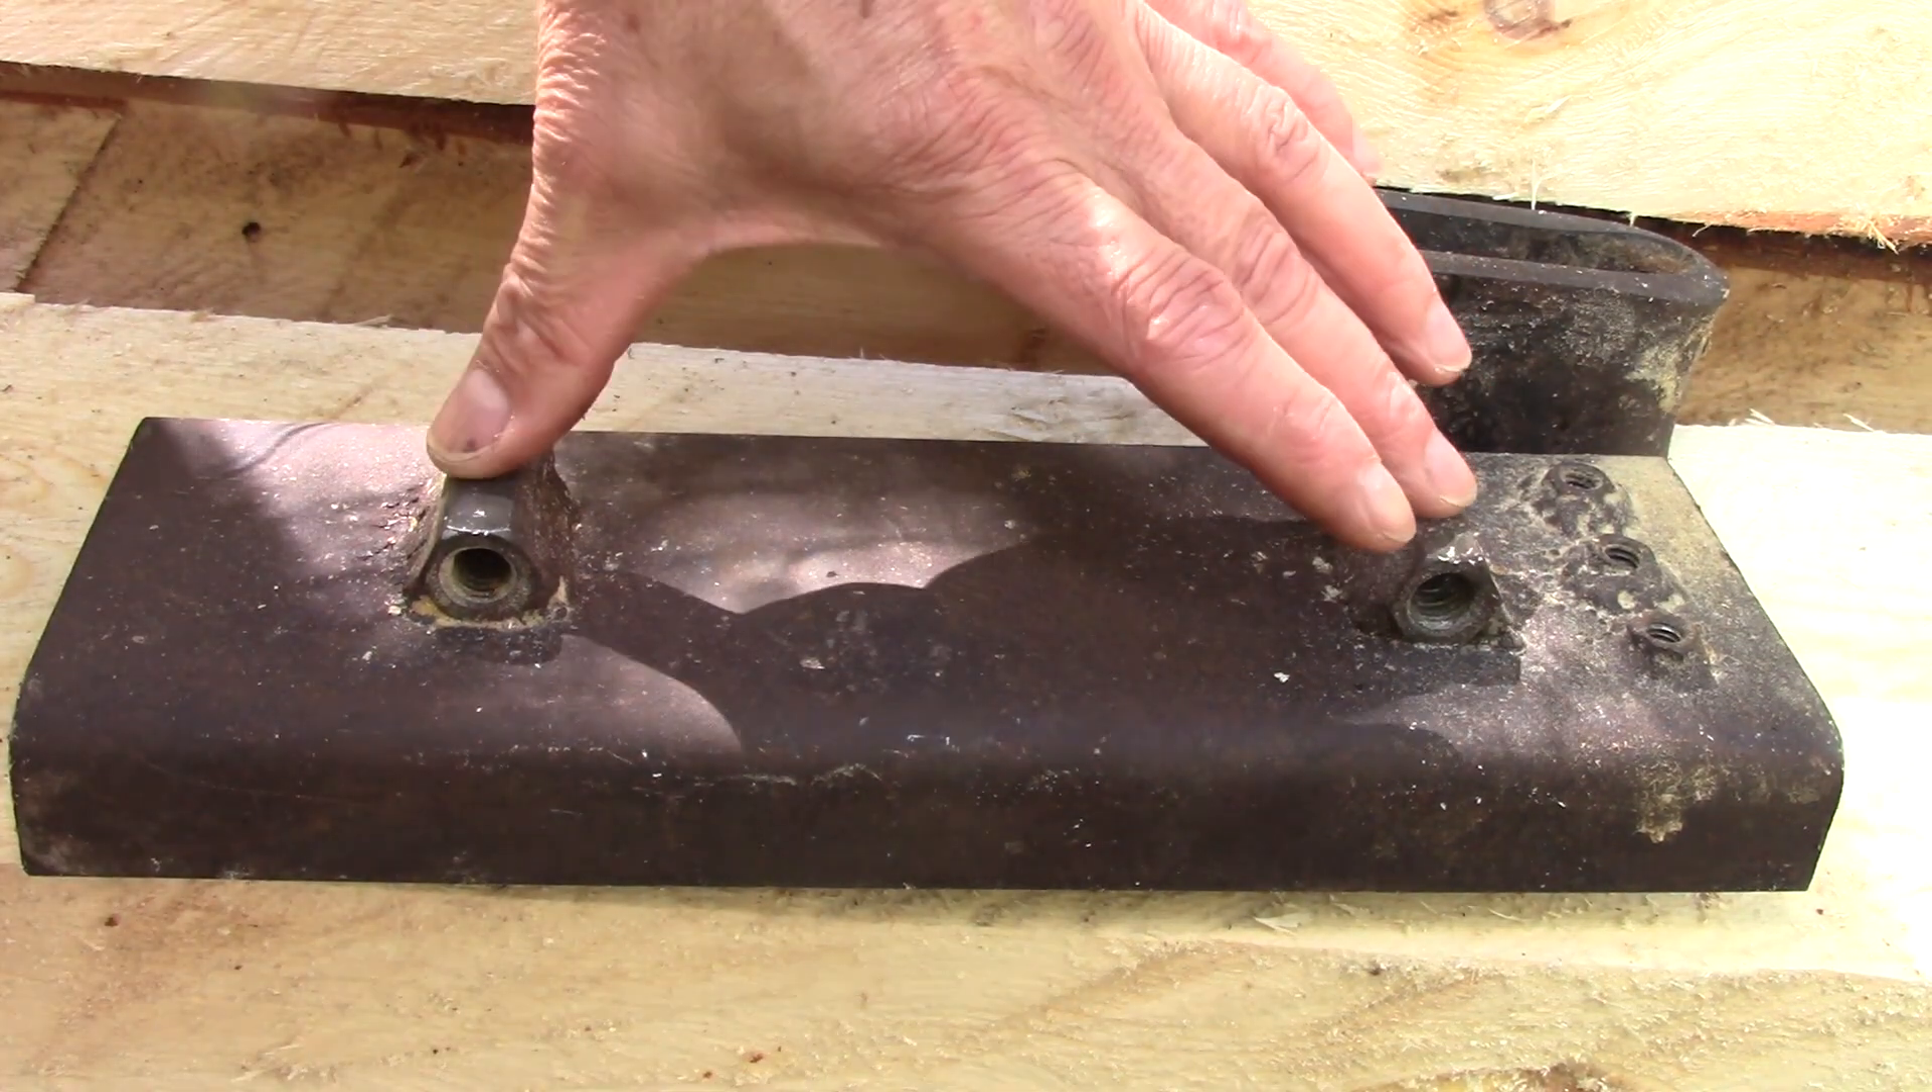On the base, you can see that I've welded two nuts, but I only use one of them.